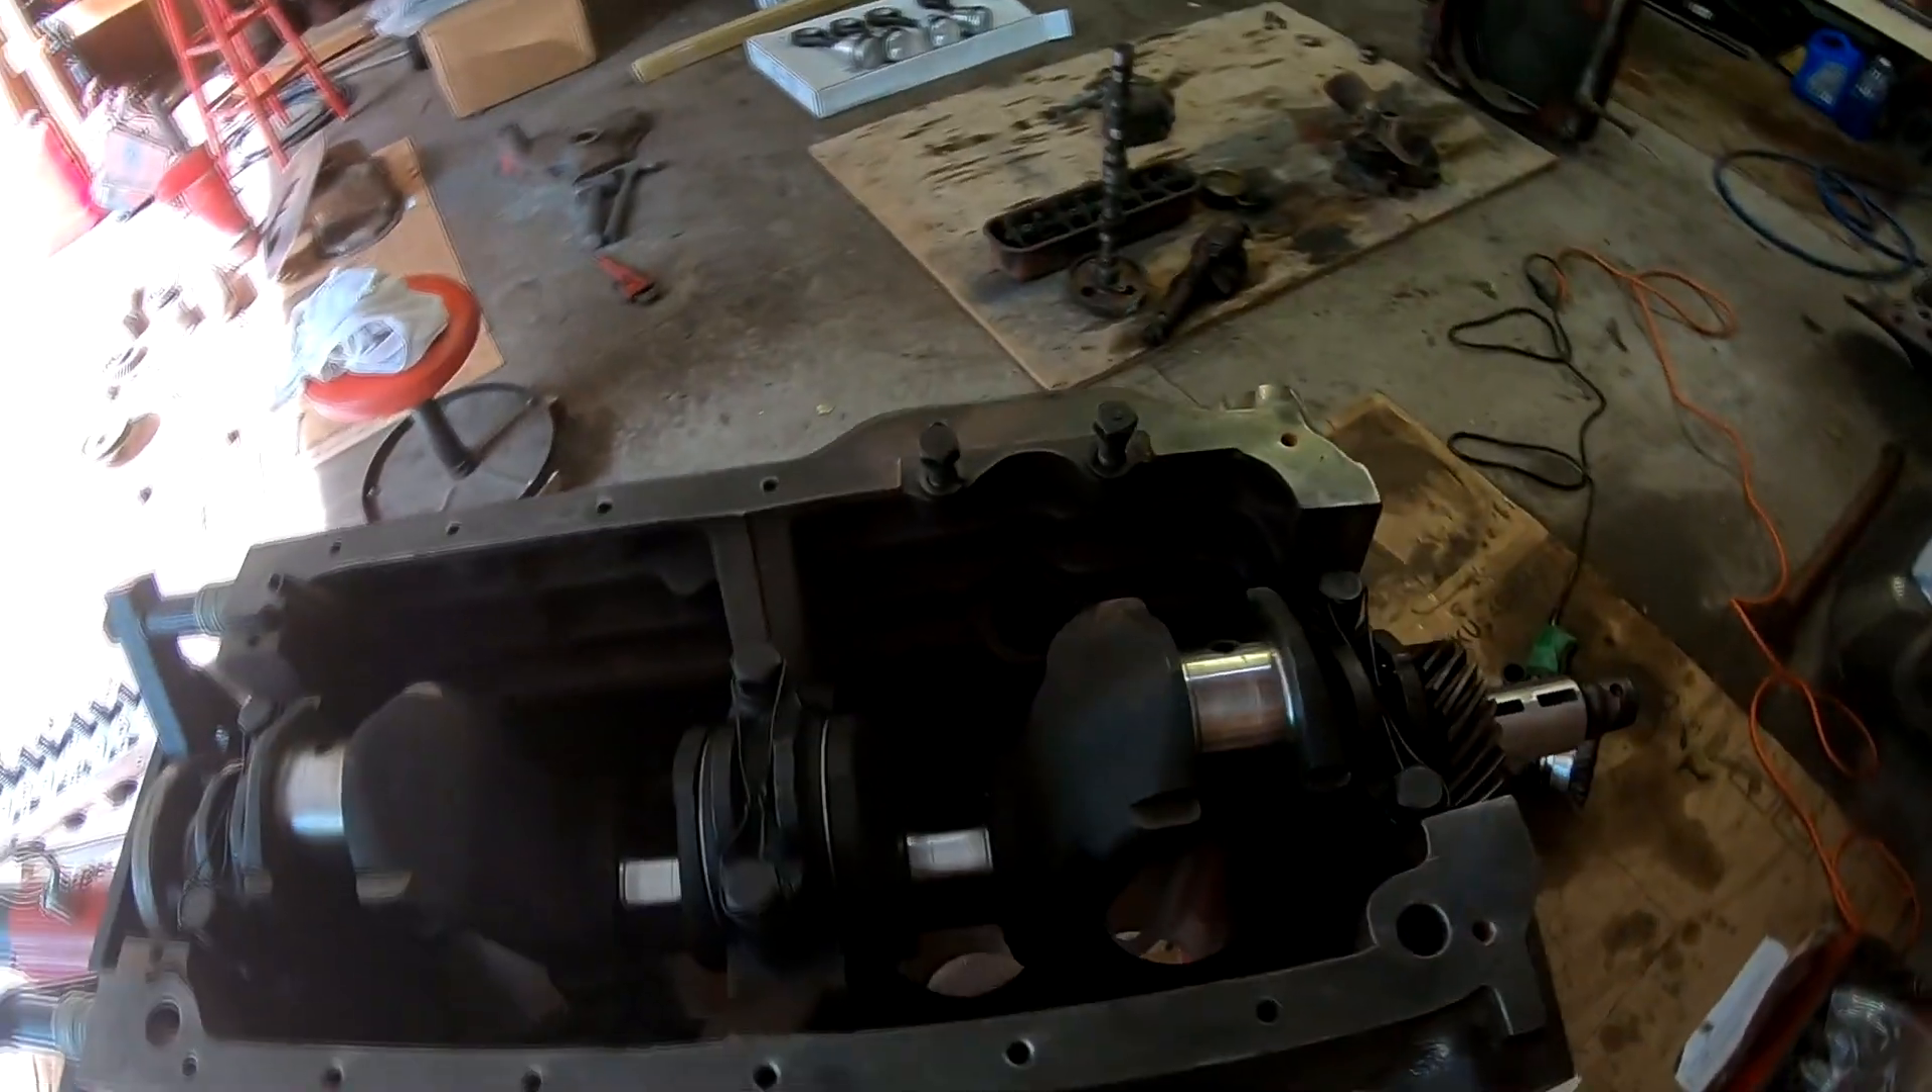Alright, I've got the crank installed and before I start going on the pistons and rods, I want to point something out.